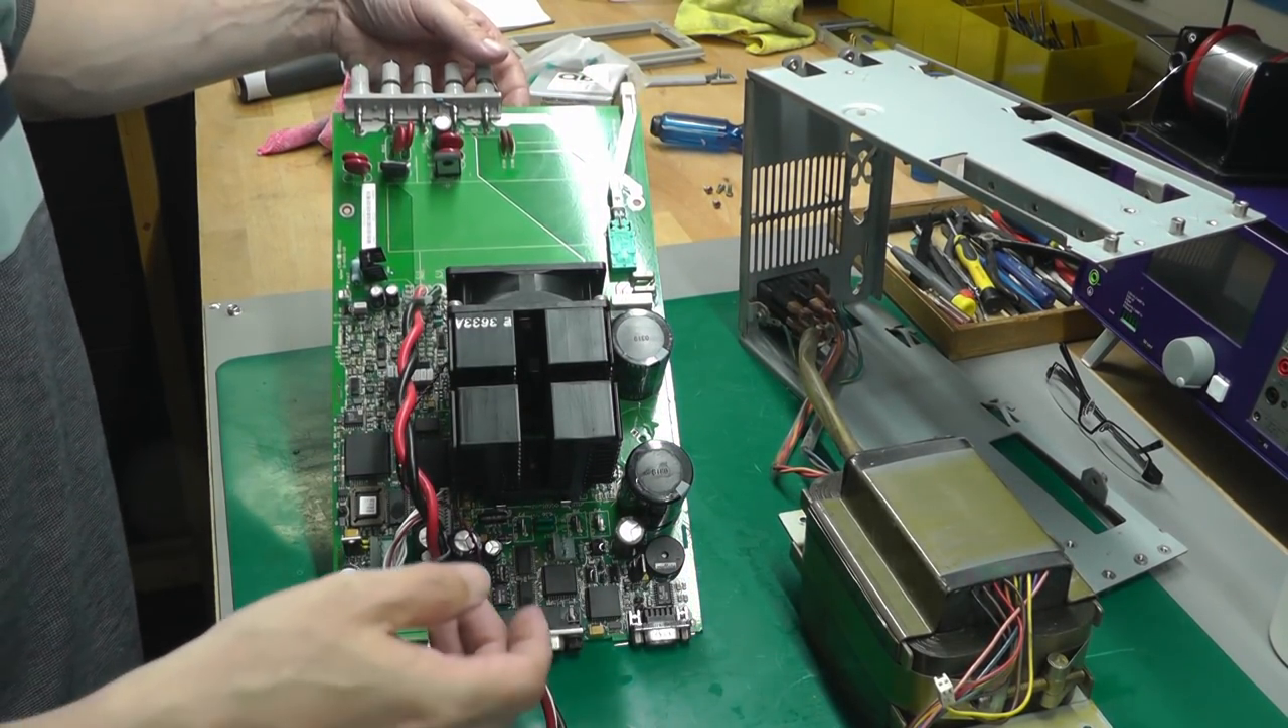In the end I disconnected all the cables disconnected the transformer etc.